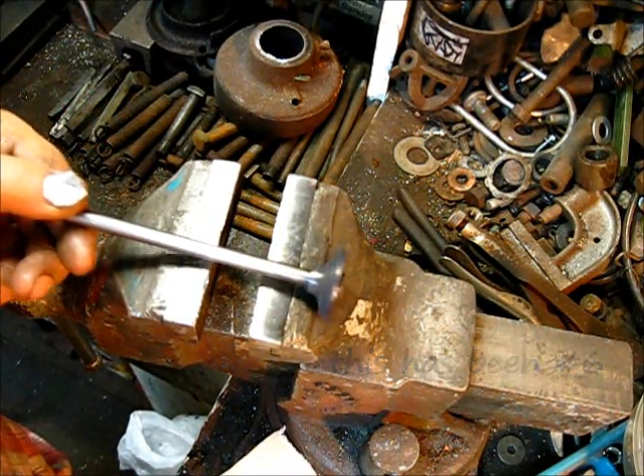You see we have a completed valve with the head affixed to it.